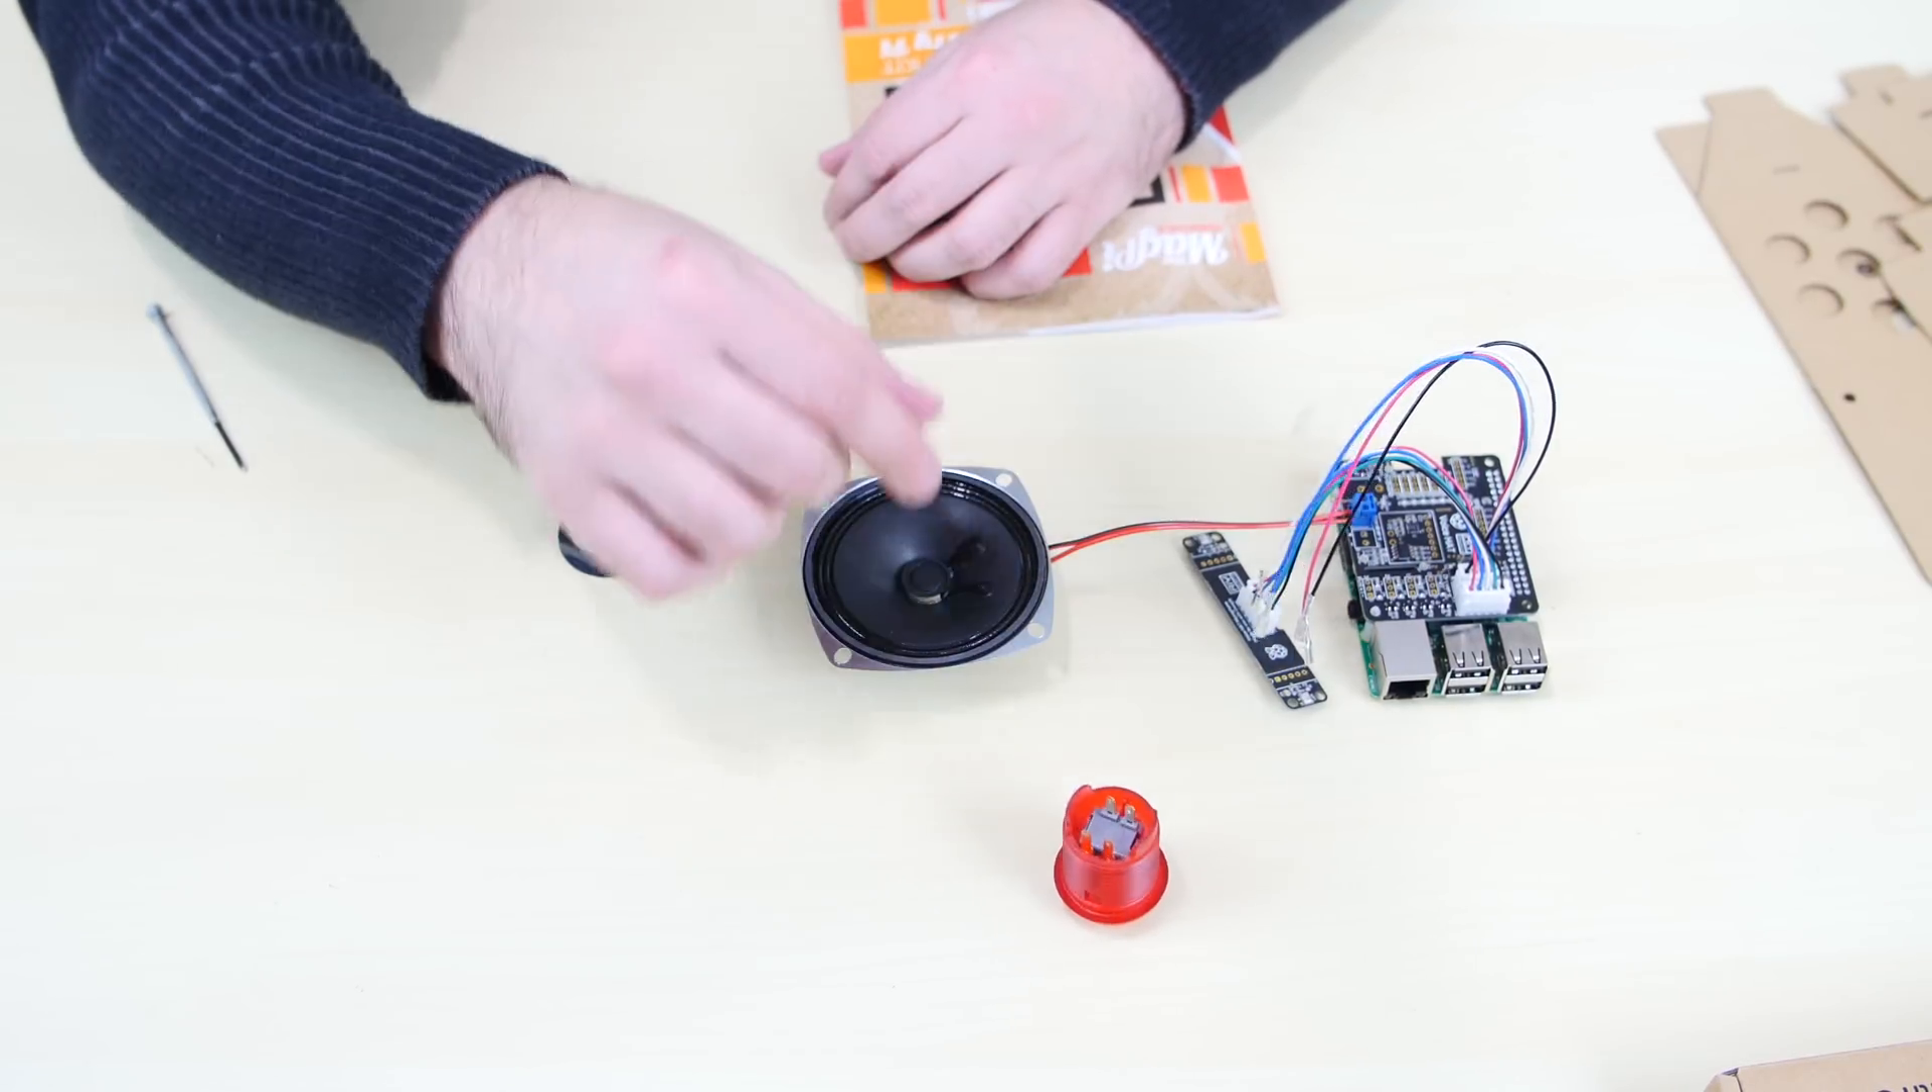All right, I was going to set up the button, but we can't install the button right now until we have everything else in the cardboard.